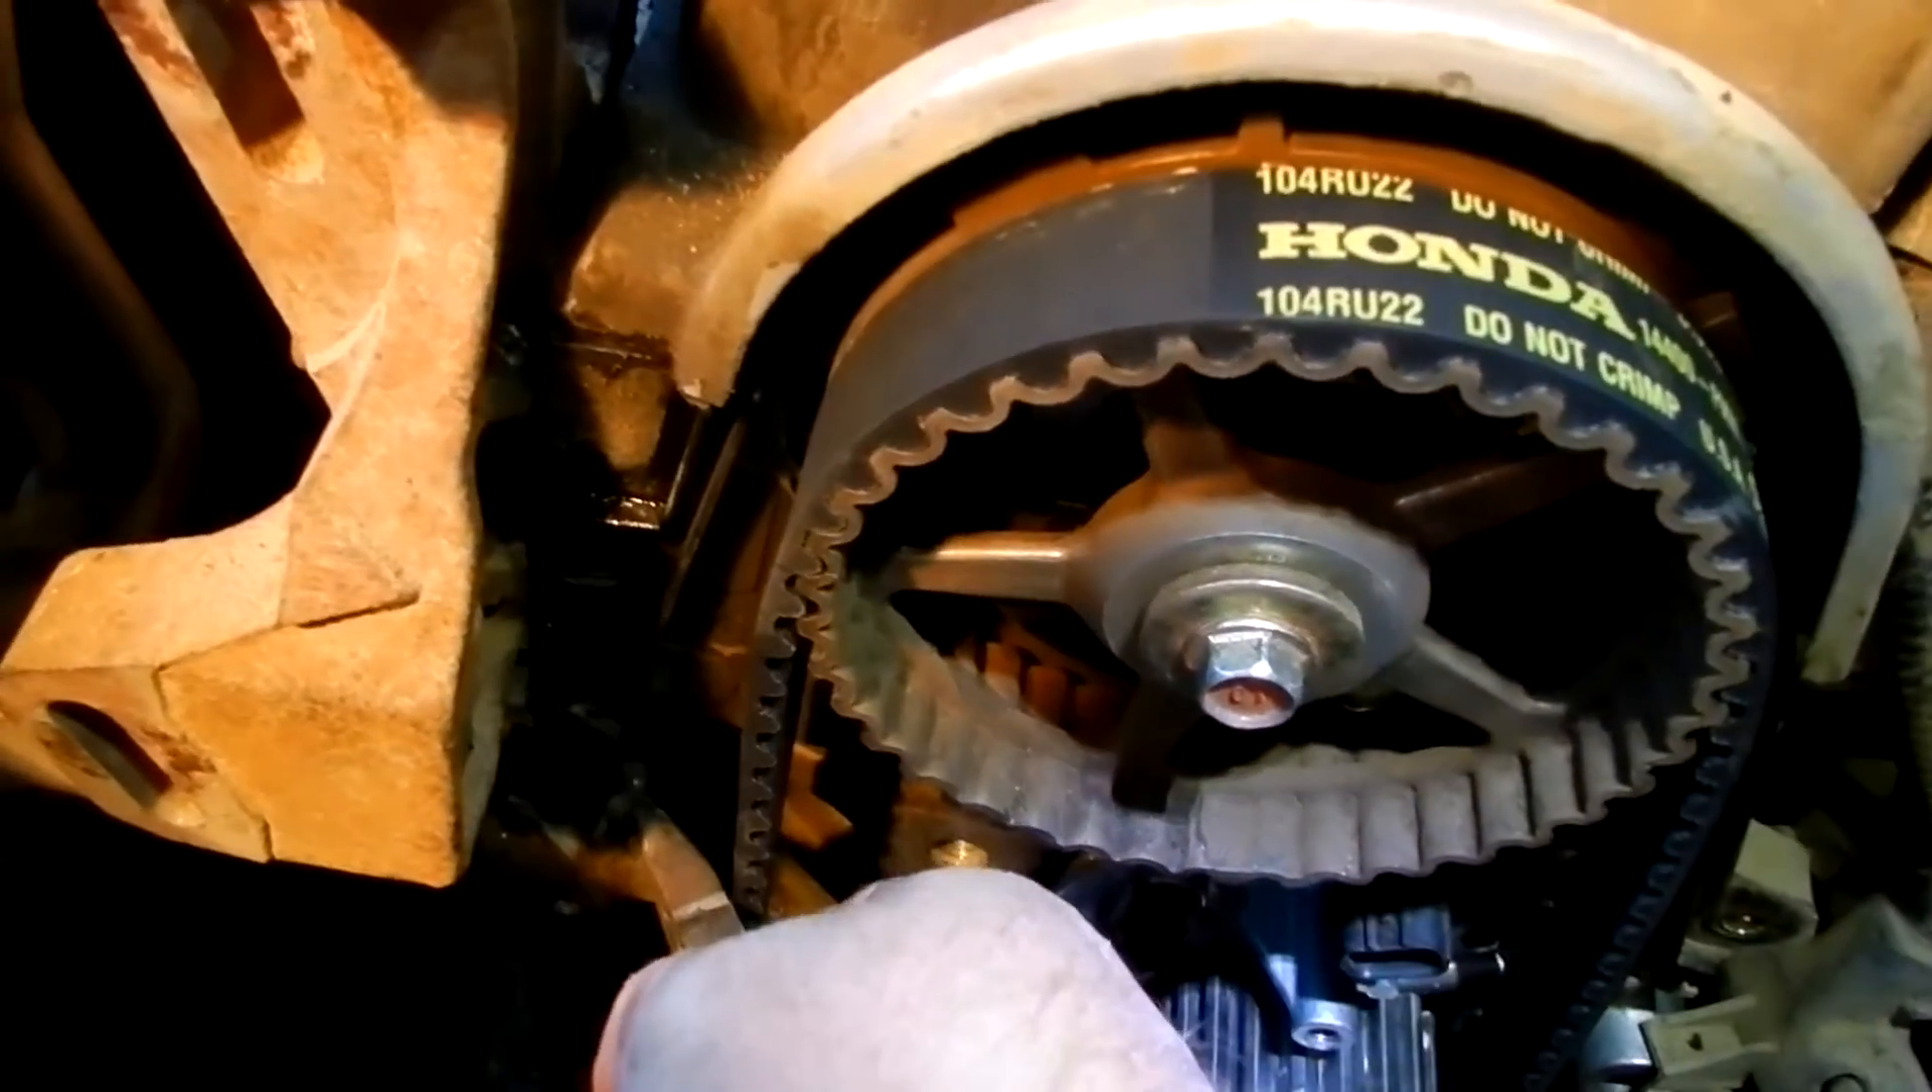I got the belt in place now.